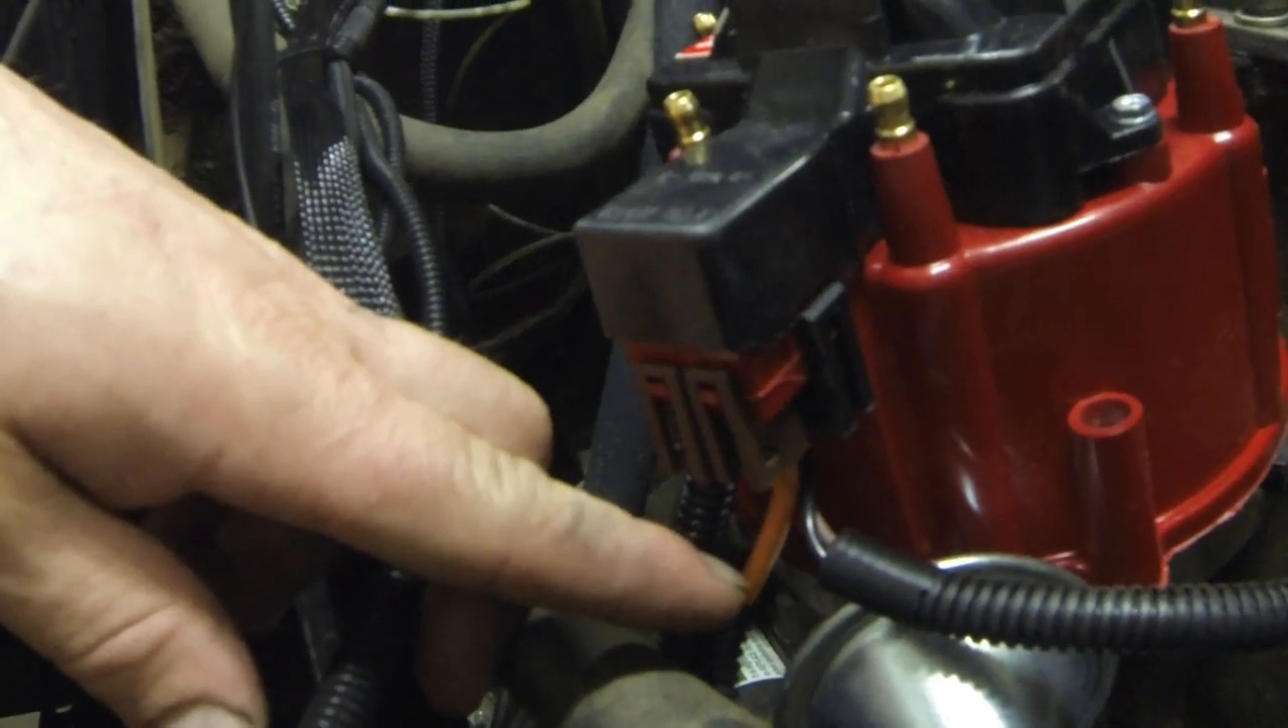Okay we've got the distributor in.